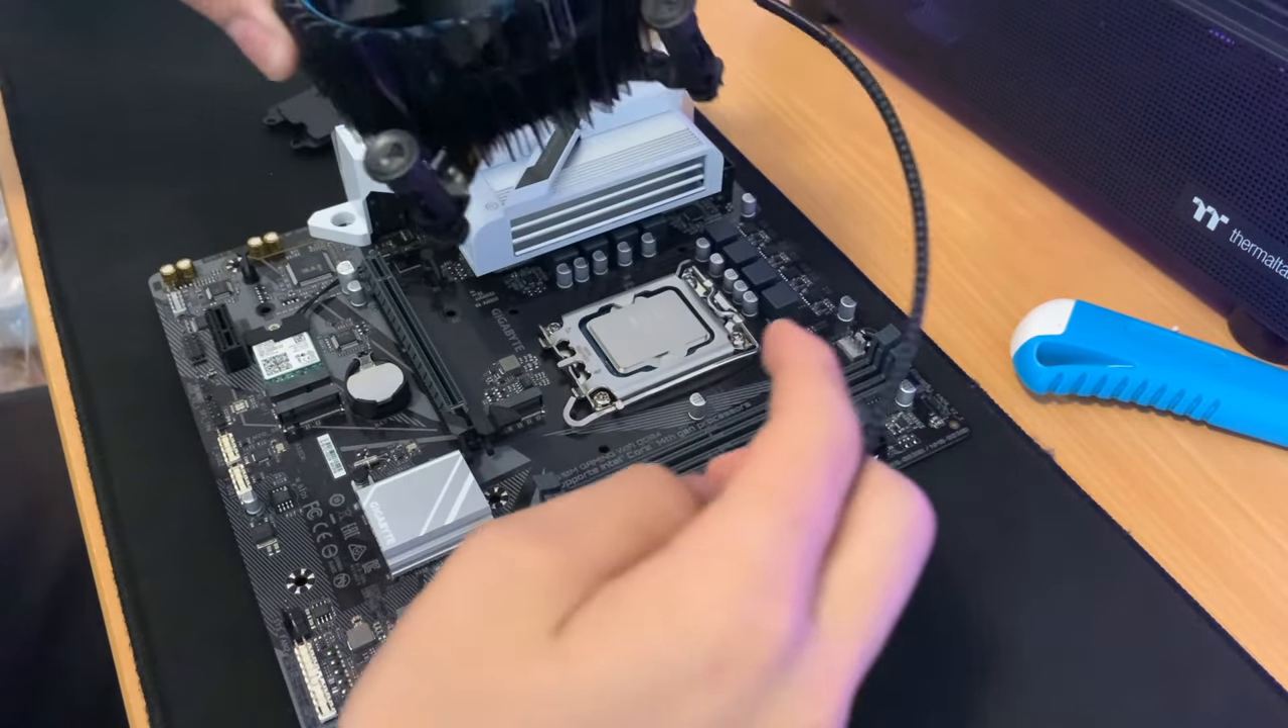And then you put the hook back where you found it and there, your CPU is installed.